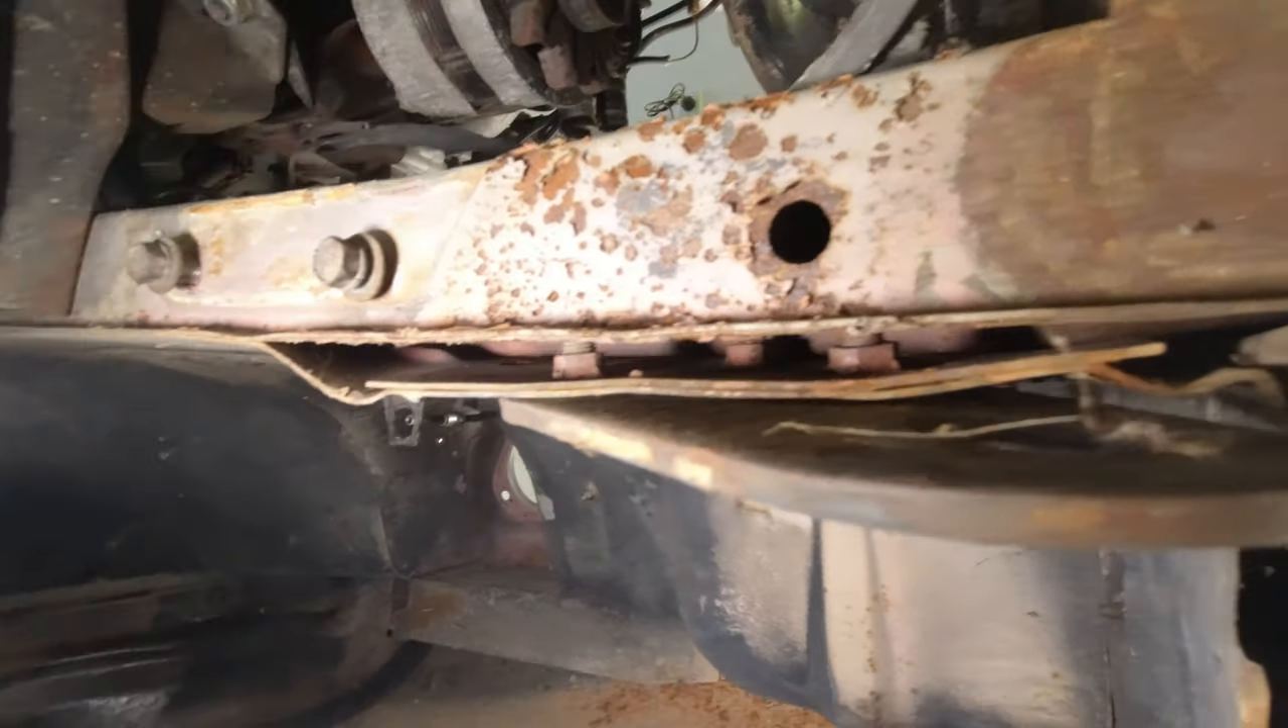This sheet metal here has been pulled away from the chassis rail I think that's mainly because someone's tried to pull the car with this and they've just ripped that metal away so looking from the underside we have a gap there that about a half inch I'd say 10 mil.